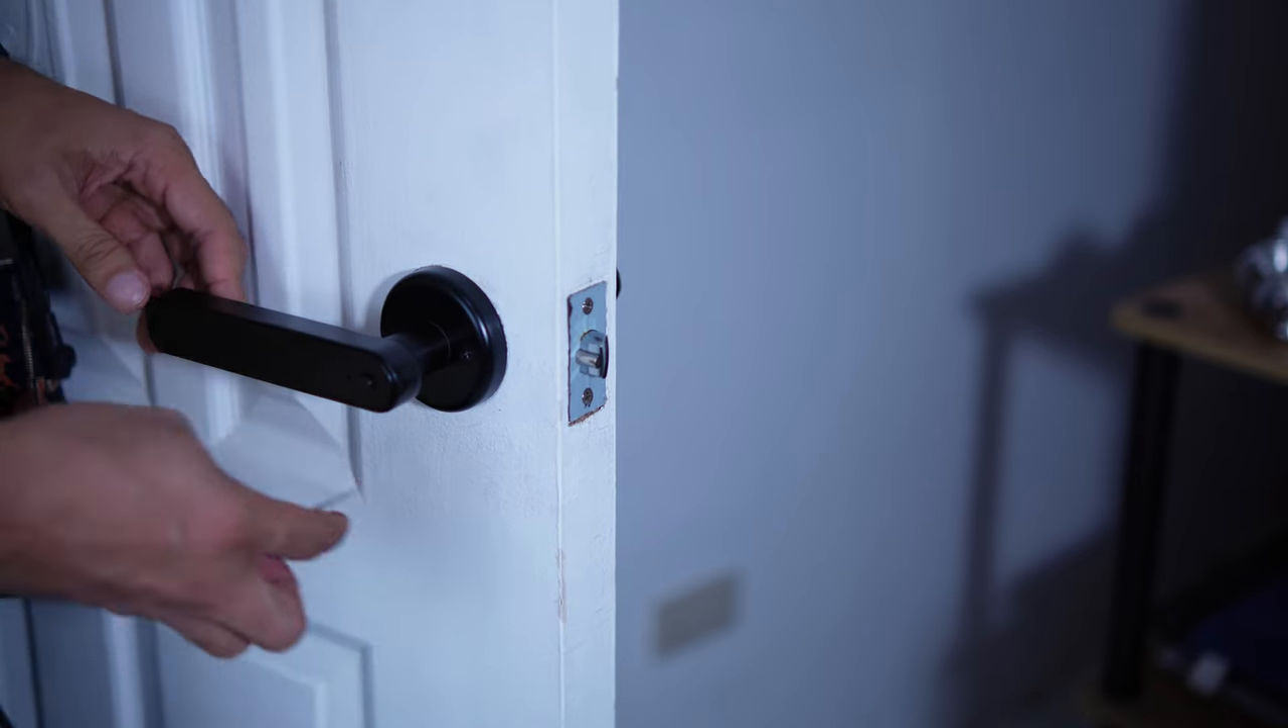Alright, so now the handles are in place.